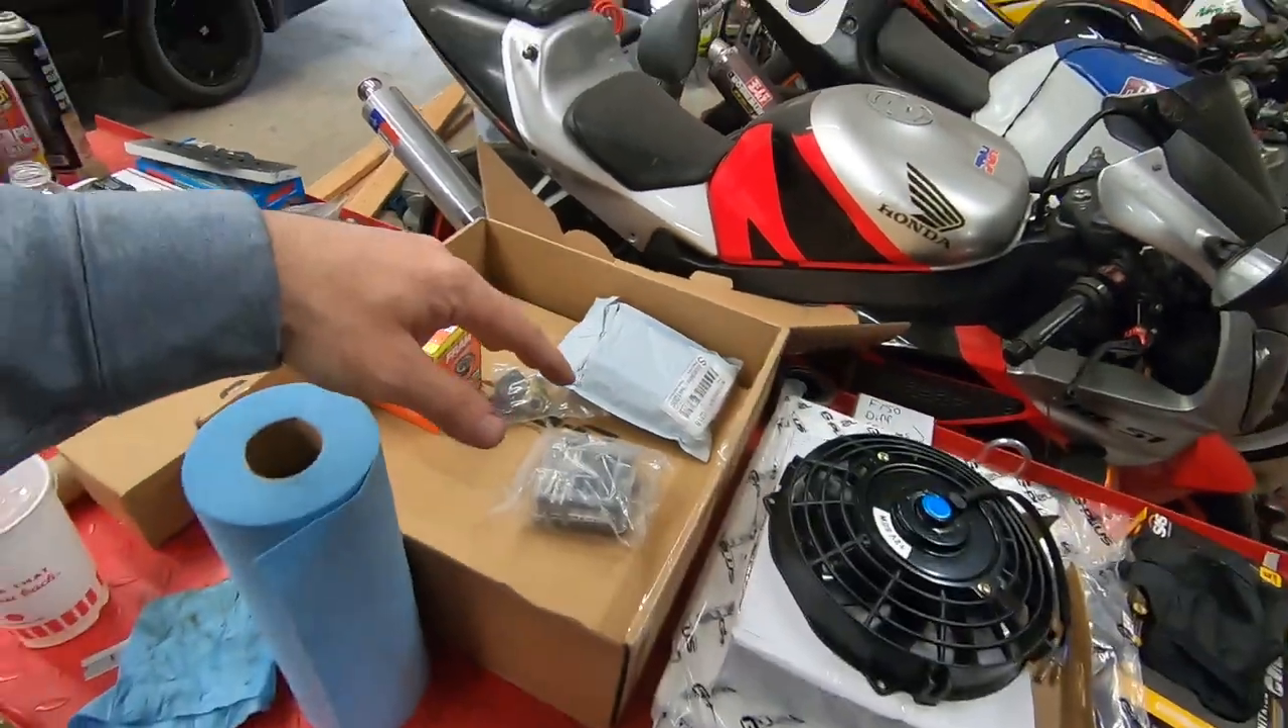Now you might notice i didn't install this electronic fan for the oil cooler yet.